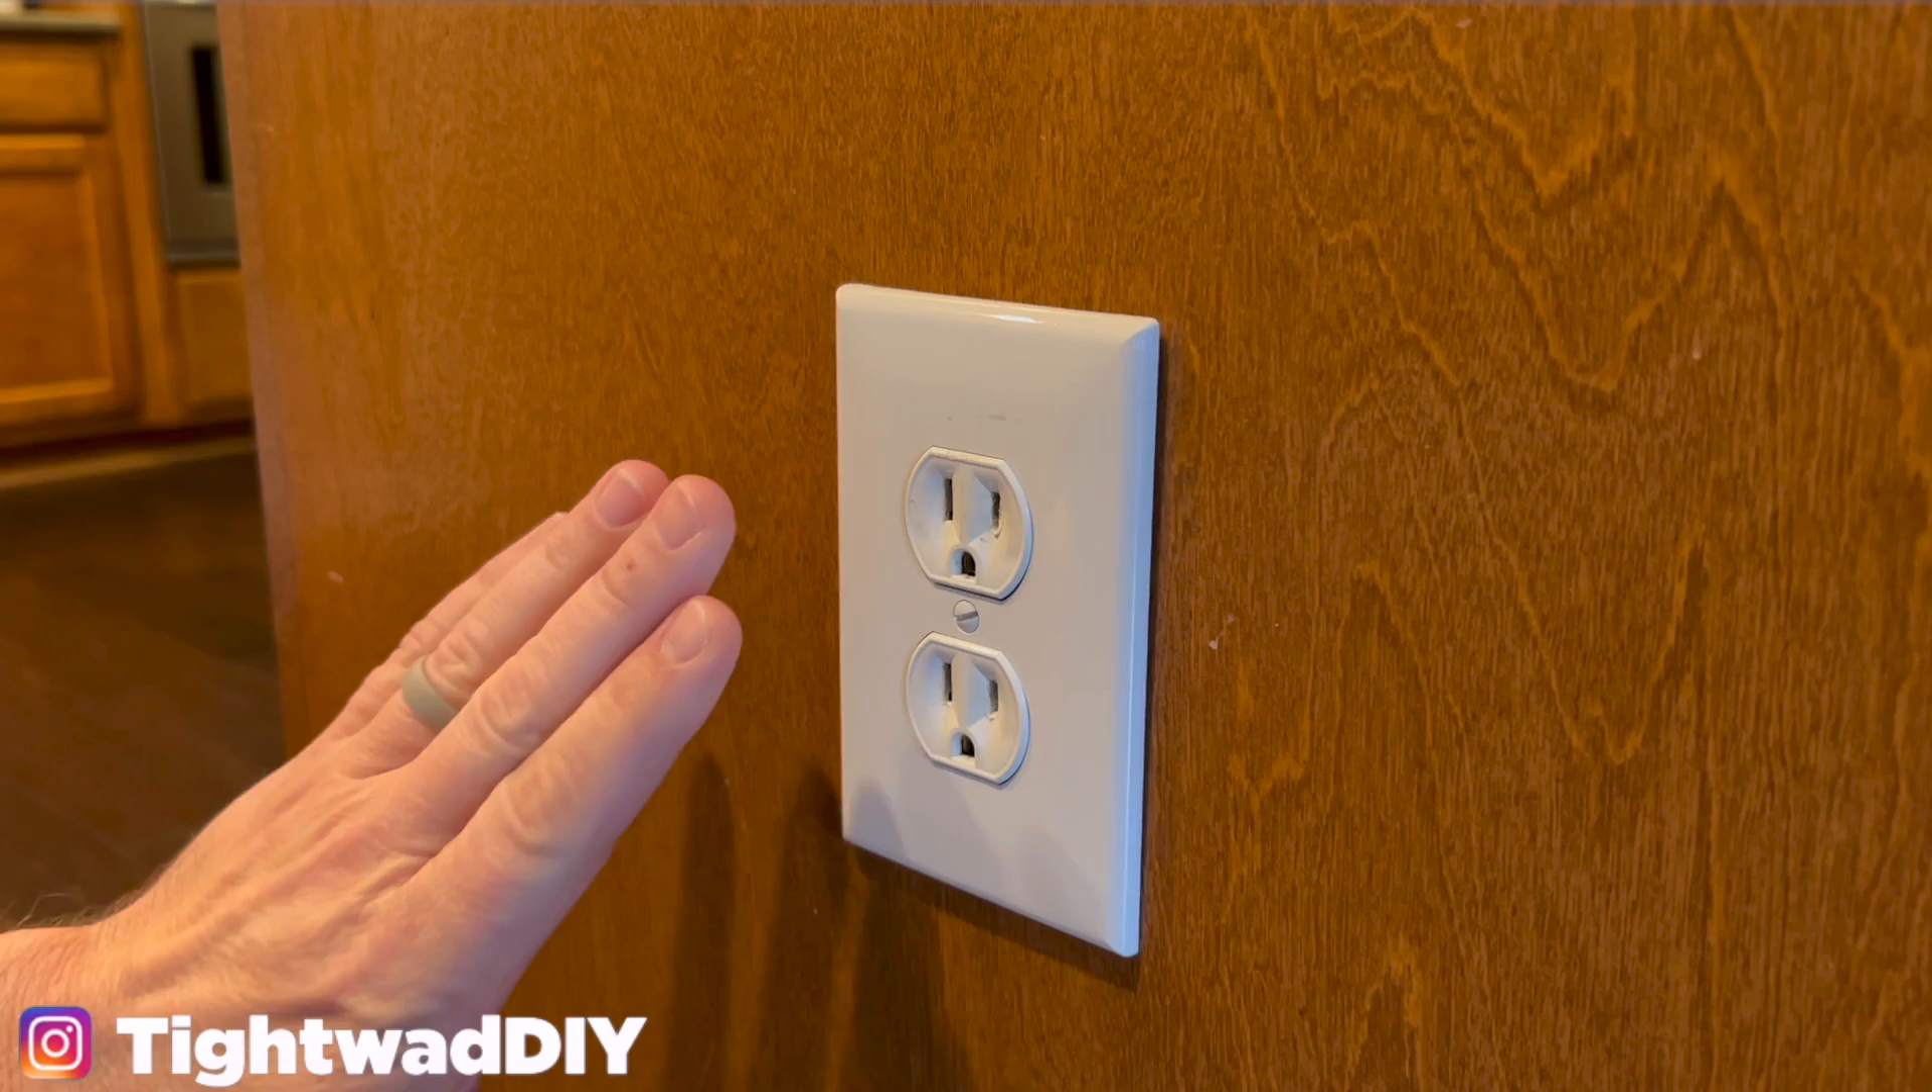I think this is the end of run so meaning there should be only two wires plus a ground wire behind this but I'm not really sure because I haven't removed this plate yet.